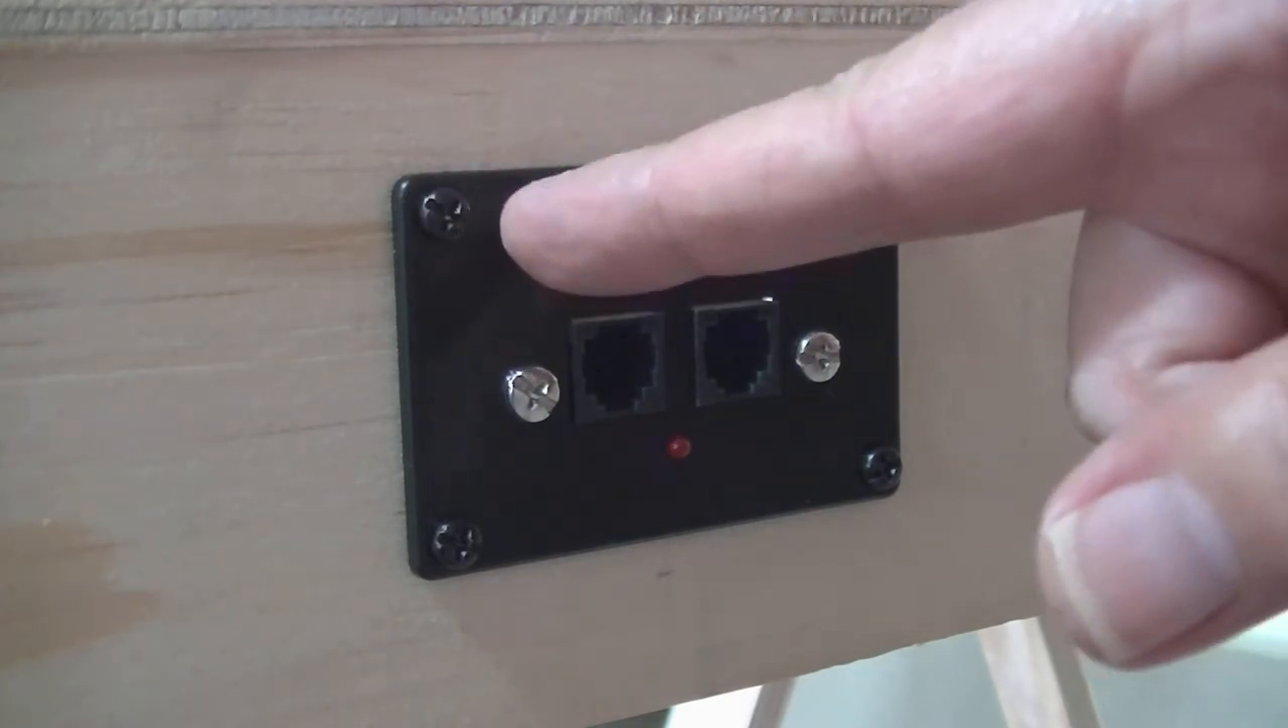All right so that is the panel installed.